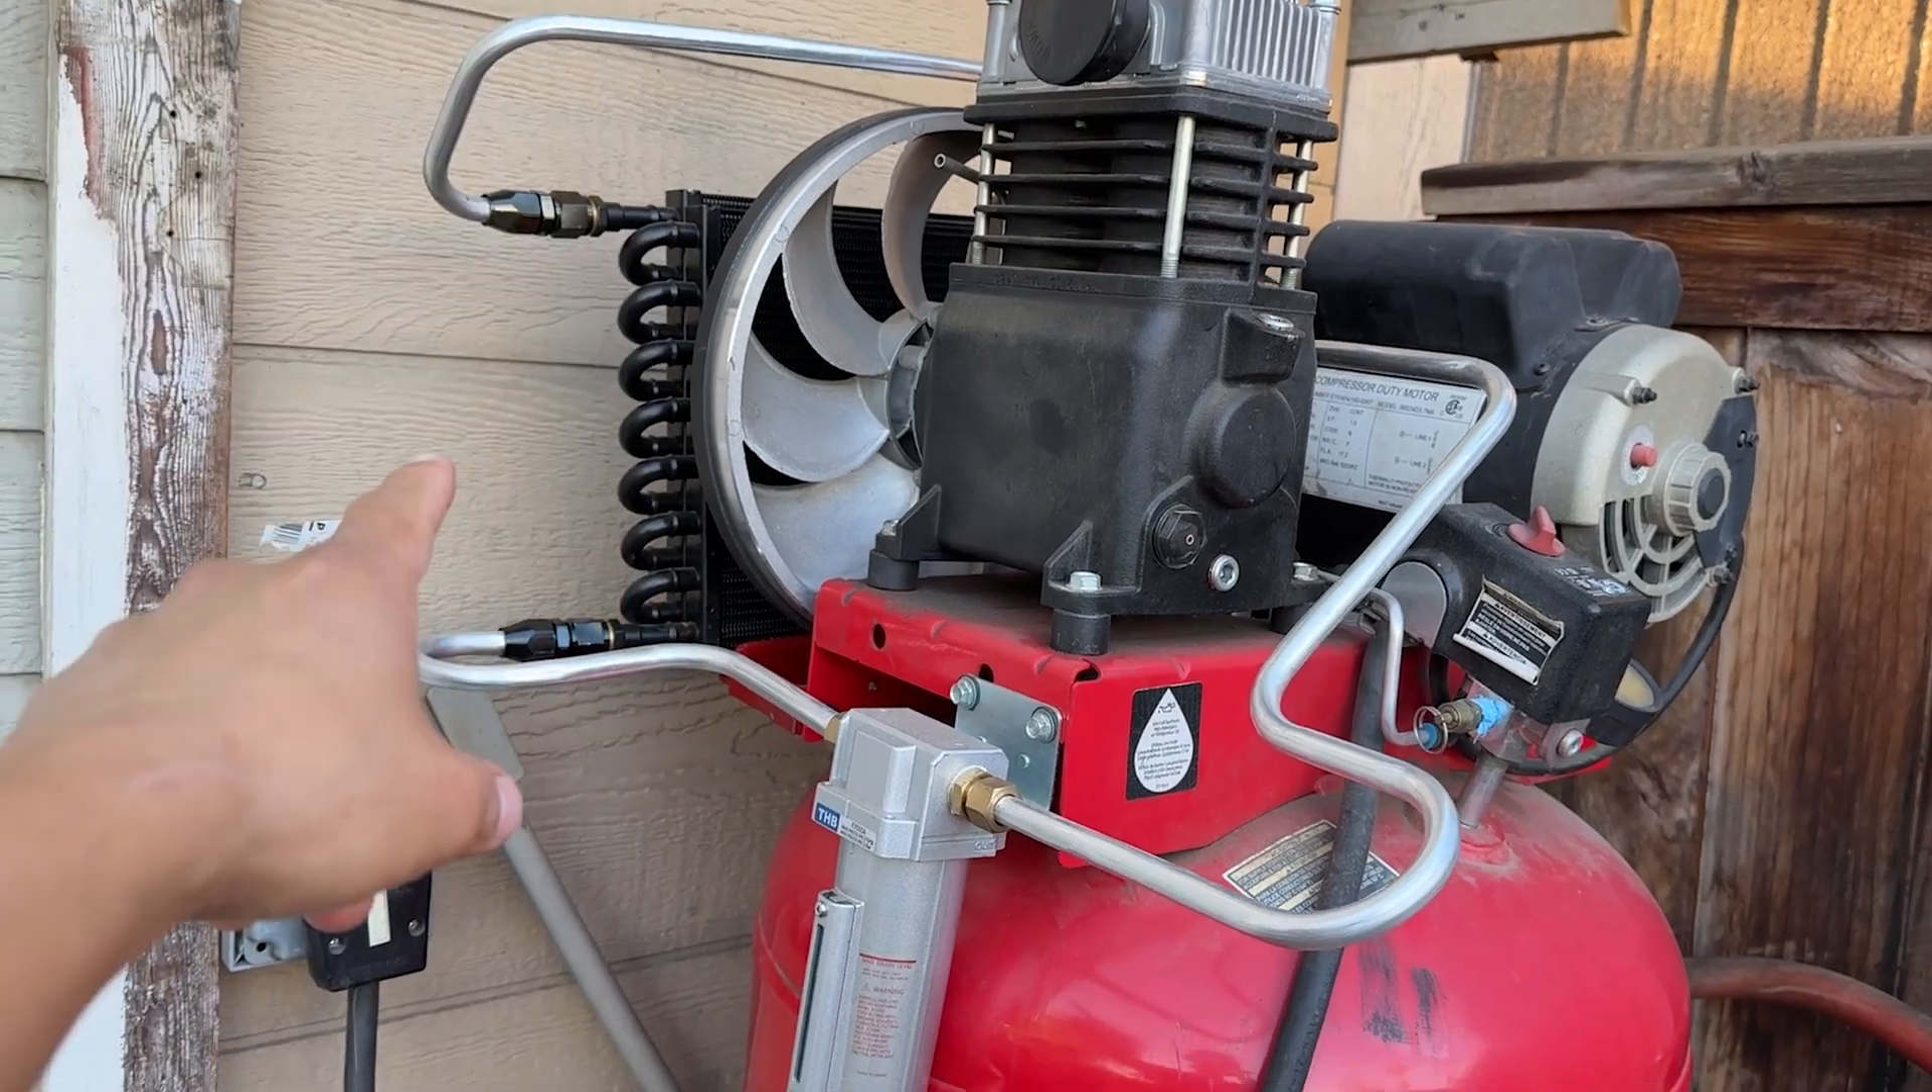This is all done as you can see i have my cooler right here.